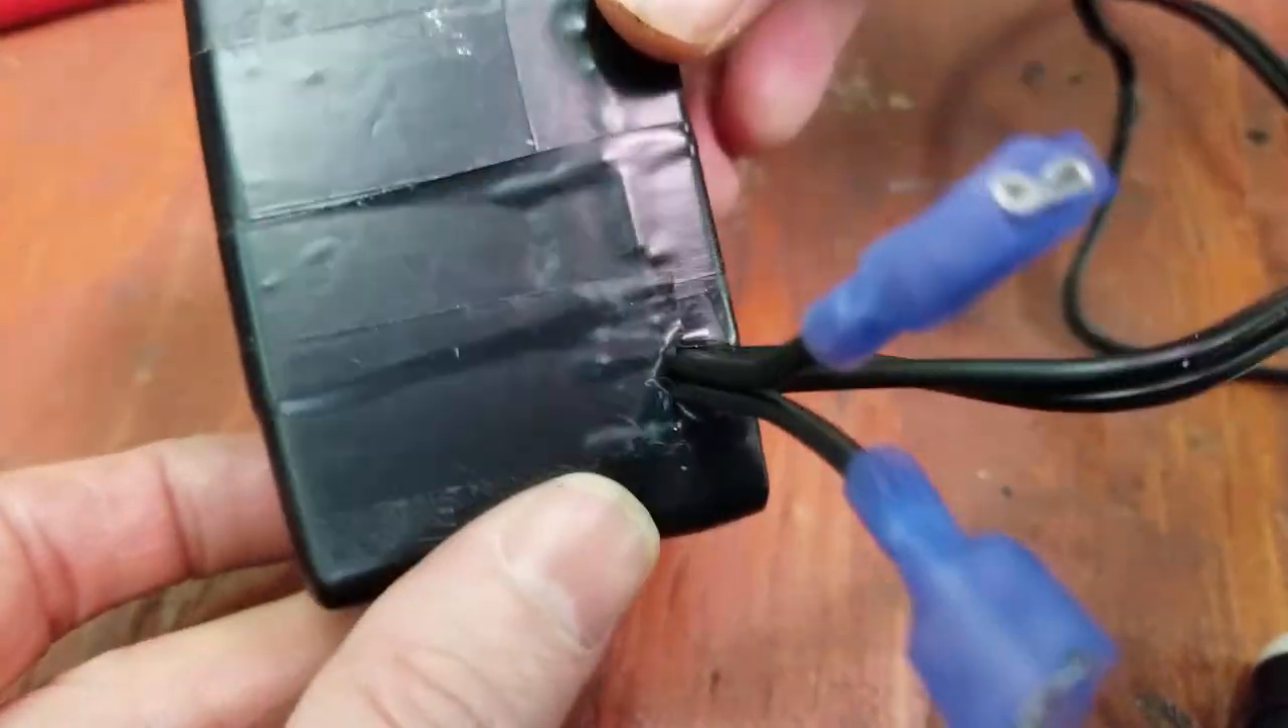So now I've taped up everything in the power supply I've used the original case again because why build another one when you have a perfectly good one to start with and my modifications are done.